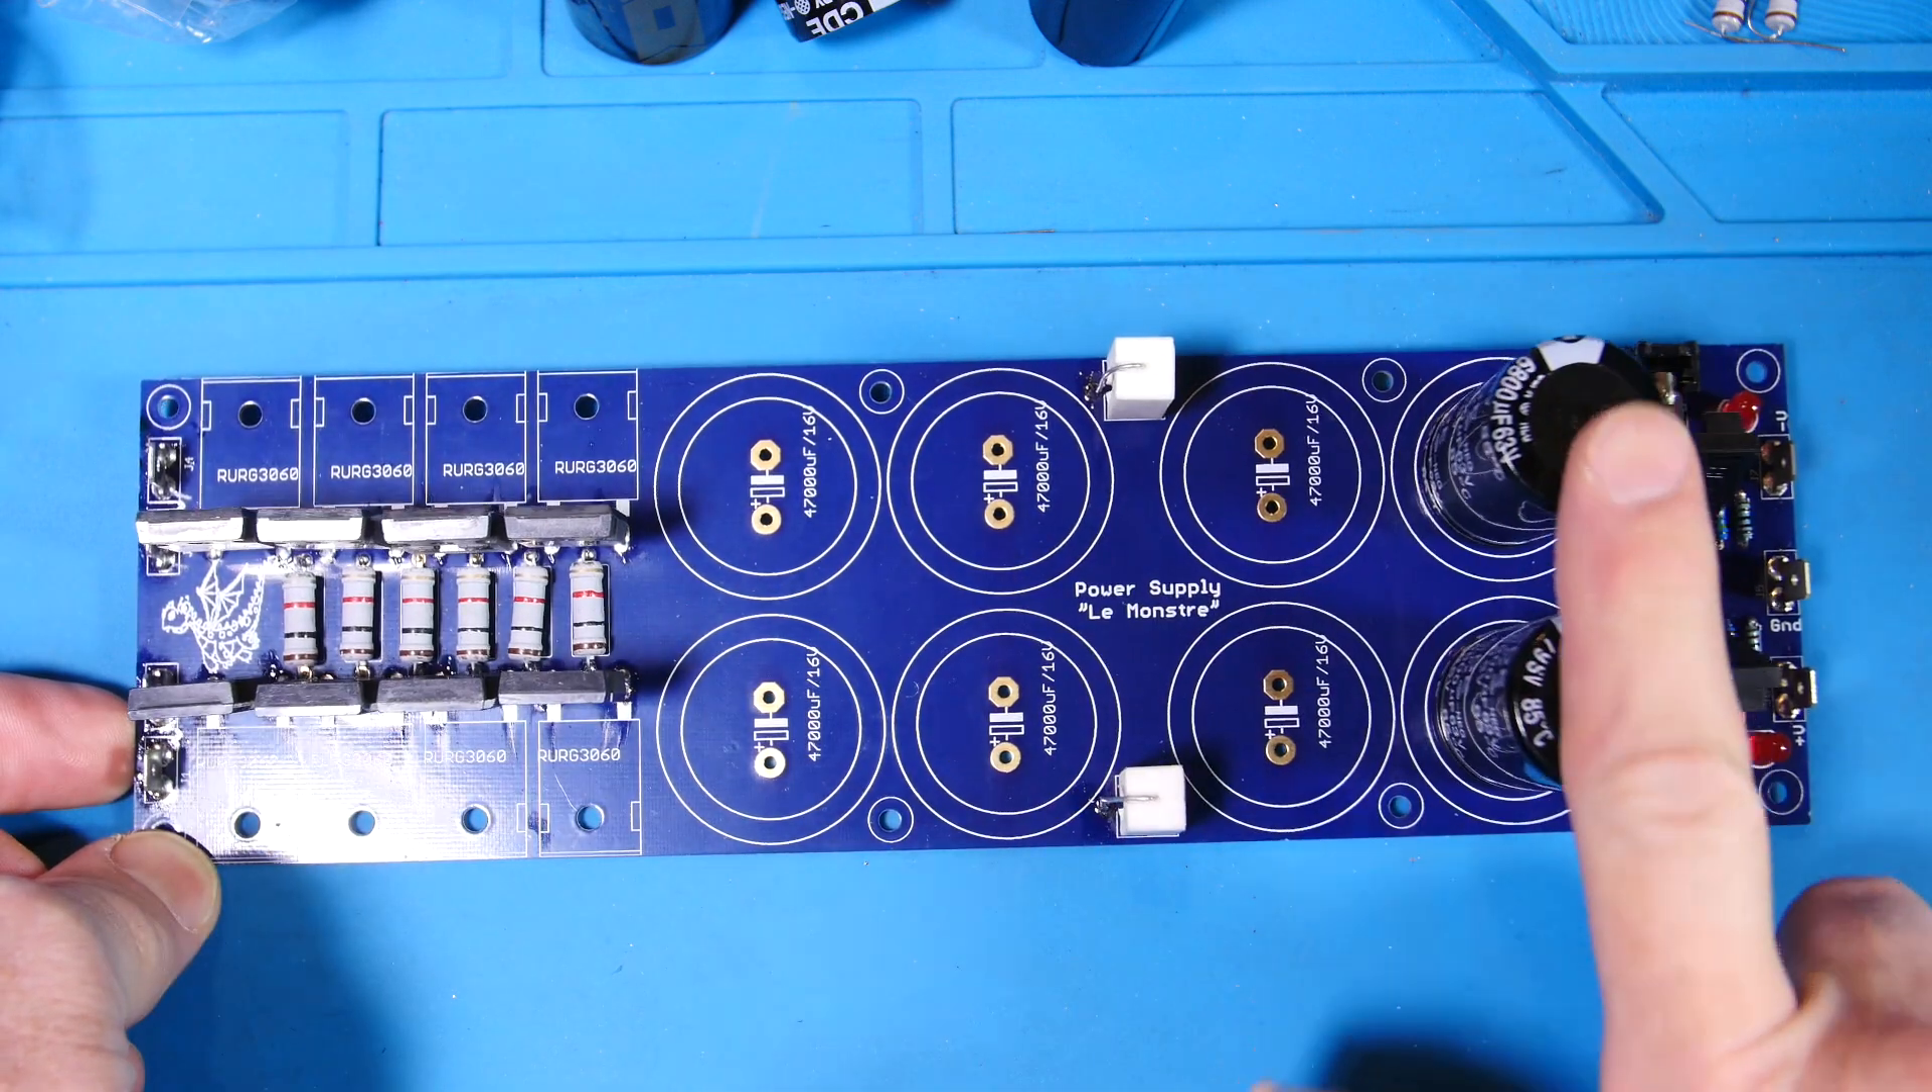I've only put two caps in for now one of the plus row one of the minus row.